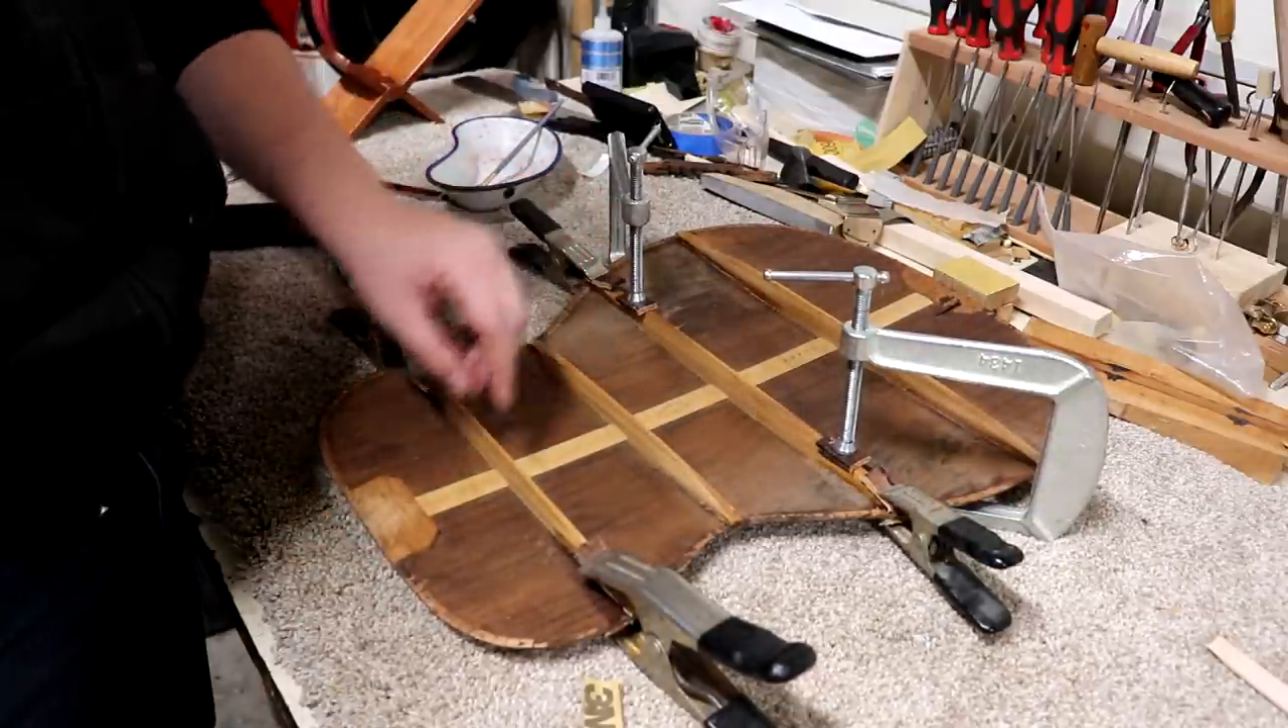Well I got these last braces clamped on here.